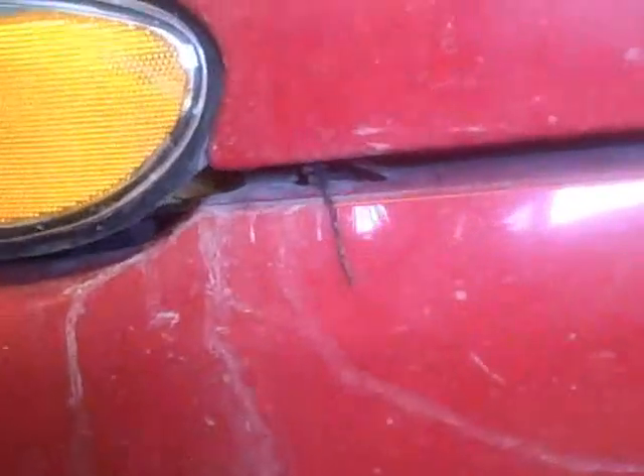Looks like on this side the bumpers come detached from the fender.